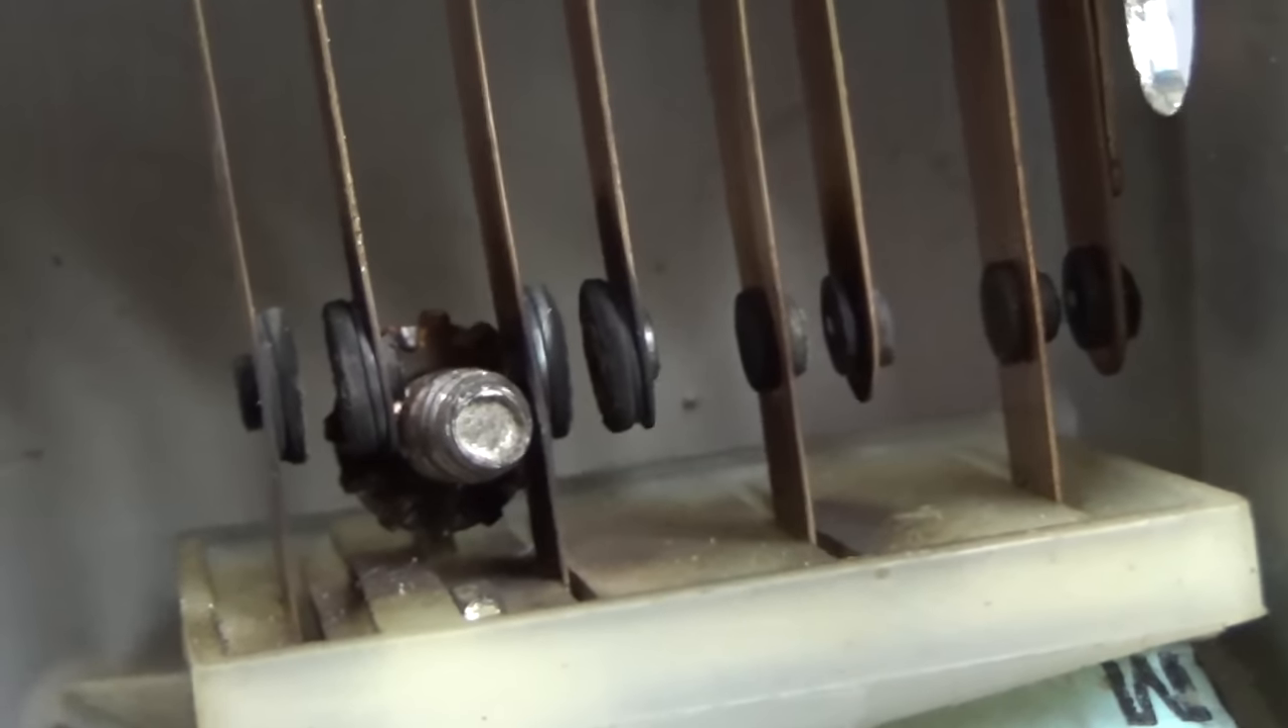There is a screw perfectly stuck in the relay.